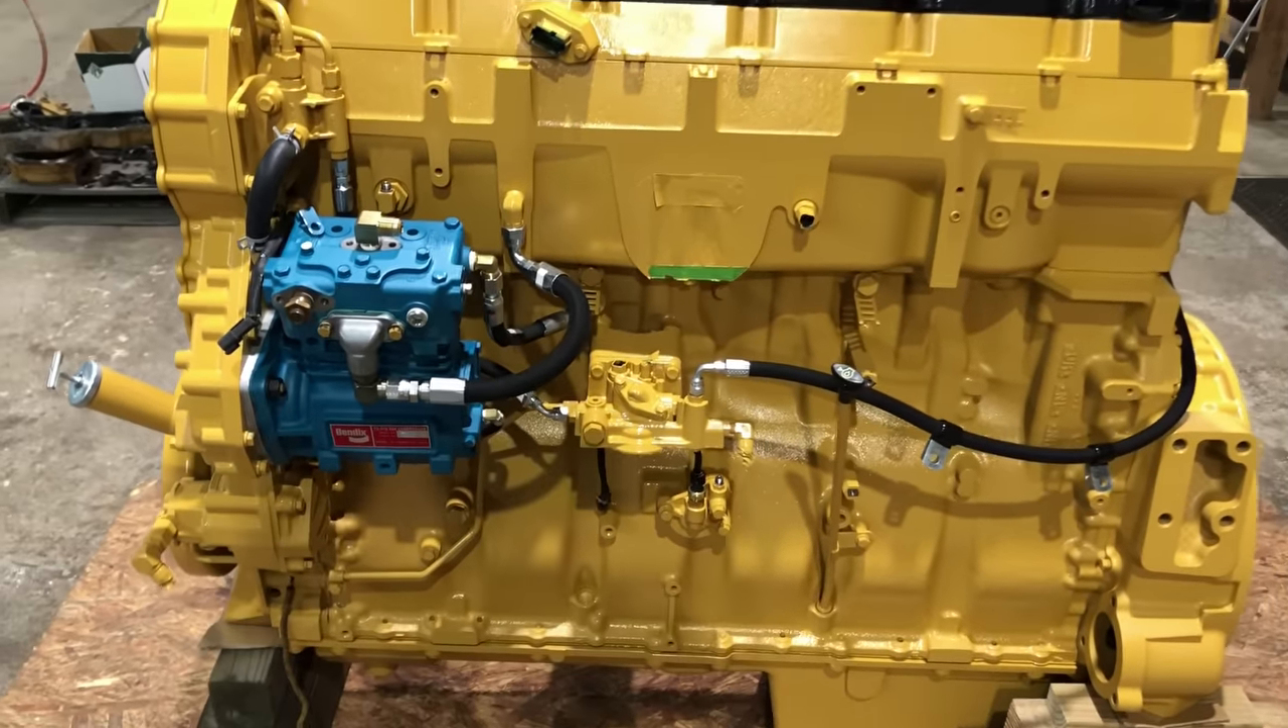I've got the air compressor already on all the lines that go to it.